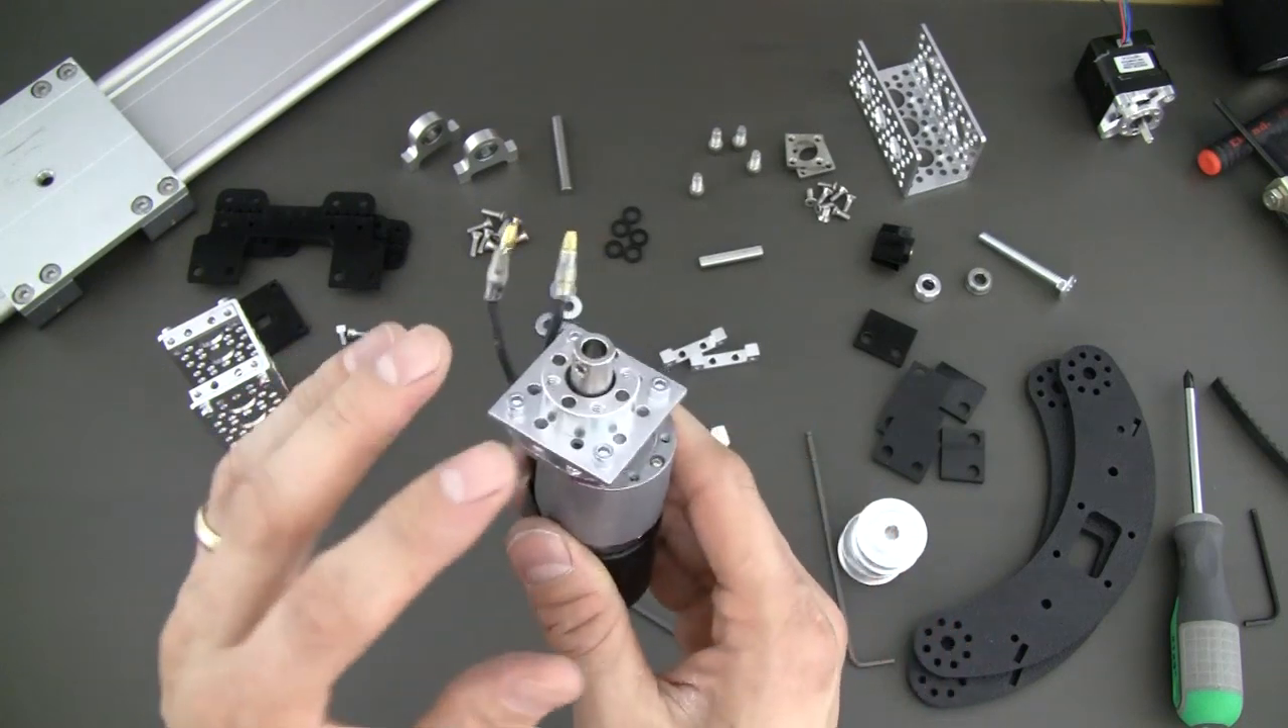Now we can set this off to the side, we've got a coupler on, bolted to our precision gear motor, ready to go.